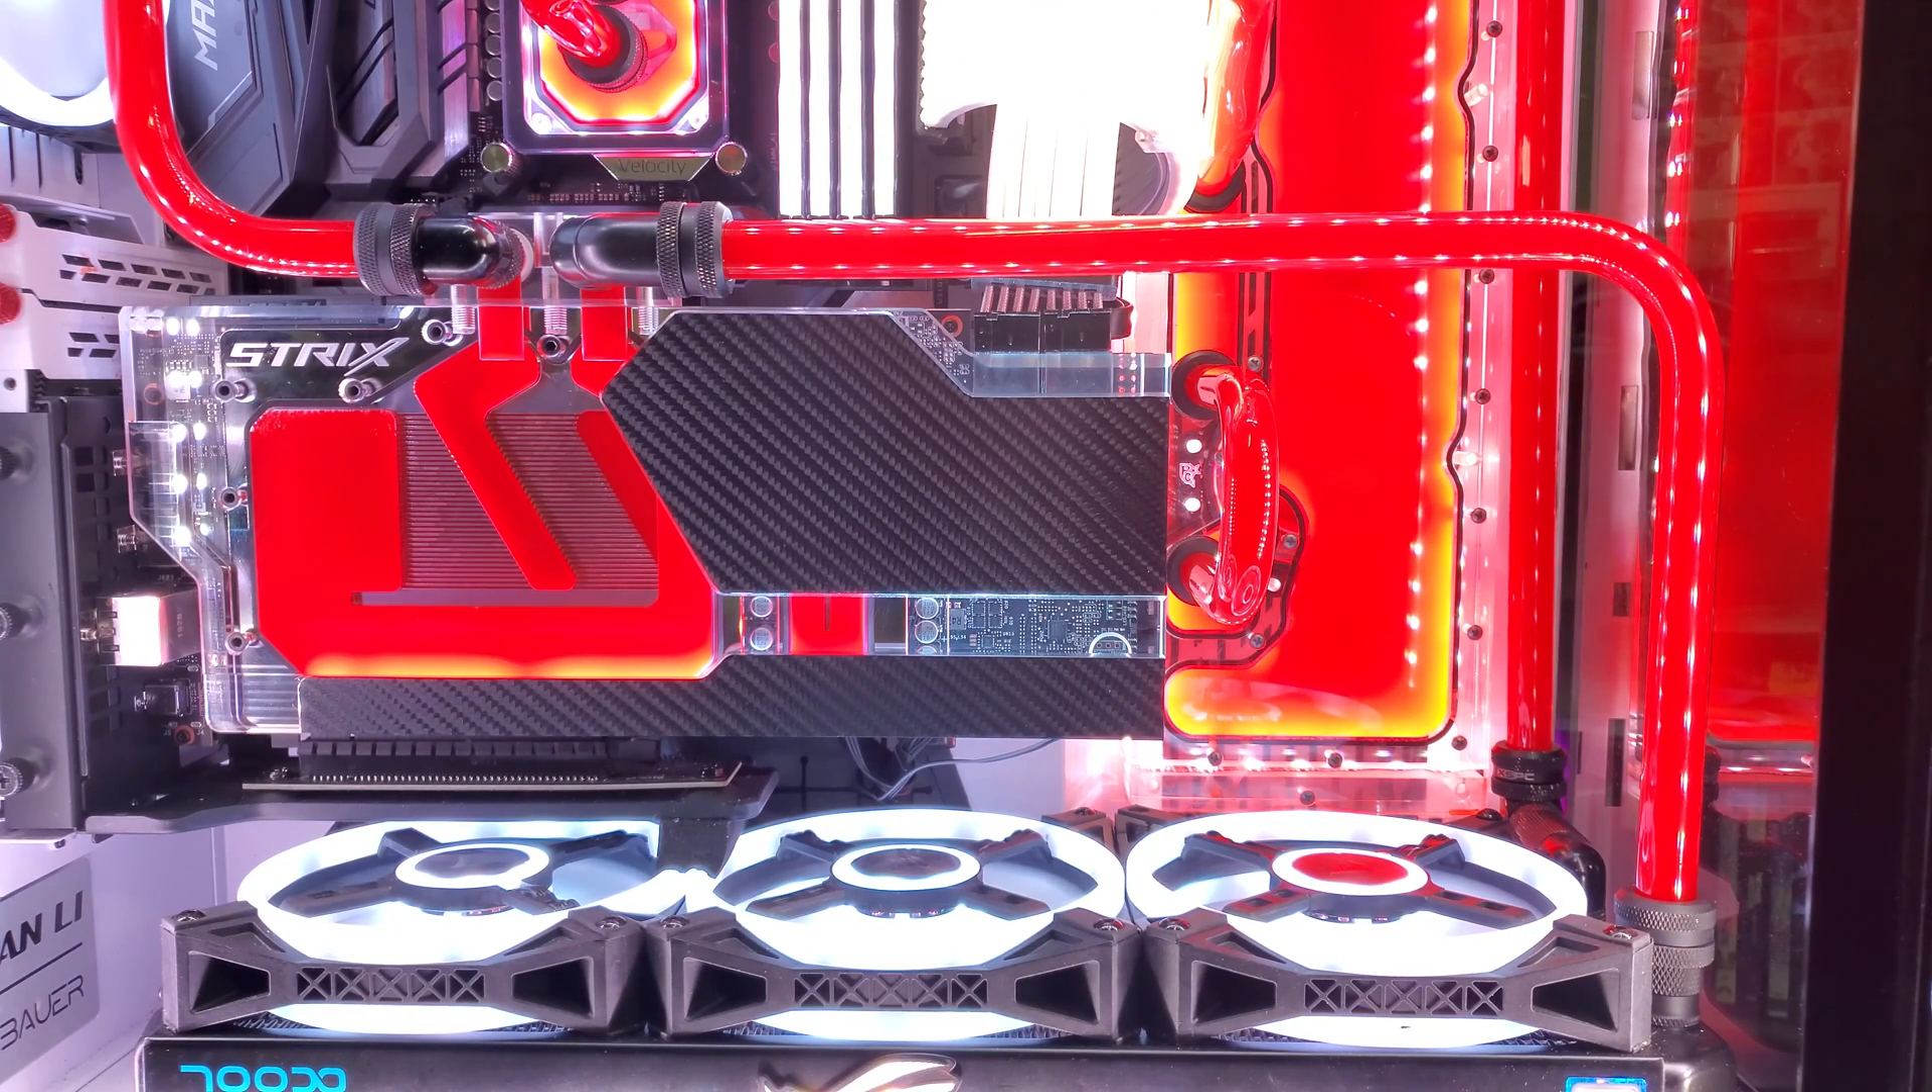All right so i've got the card now installed in my pc.